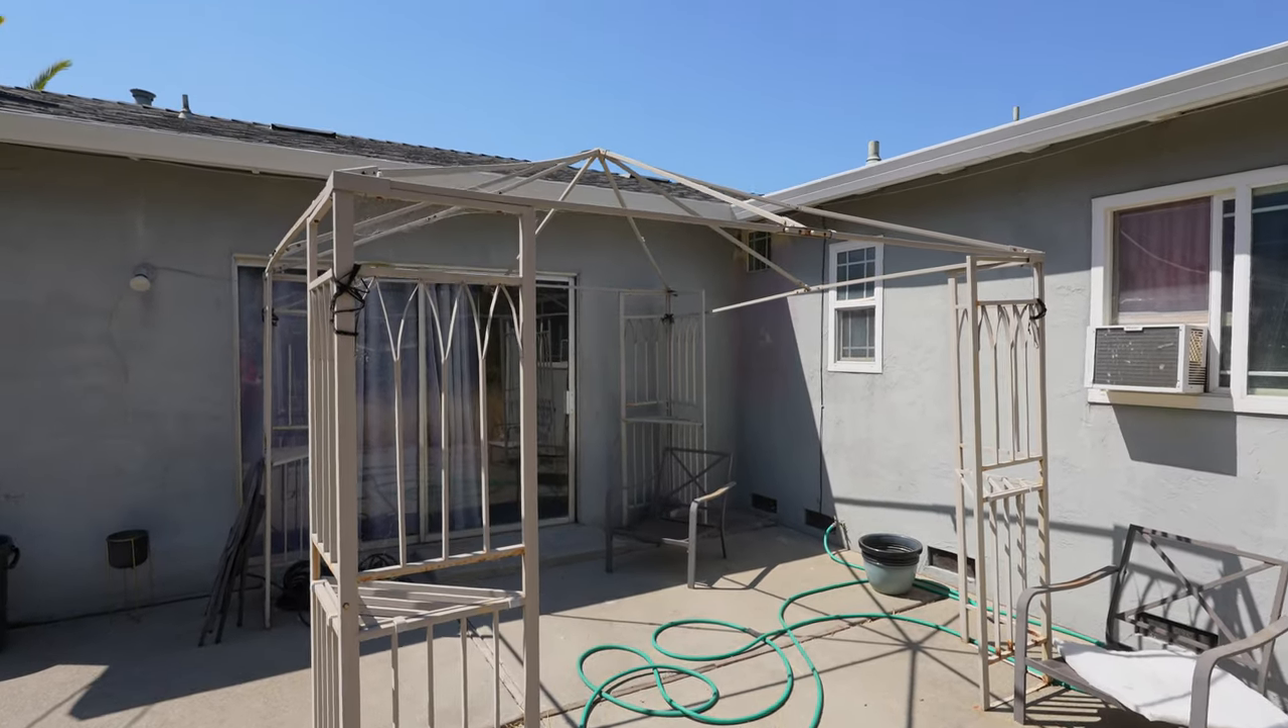There's the metal pergola that's missing a cover.